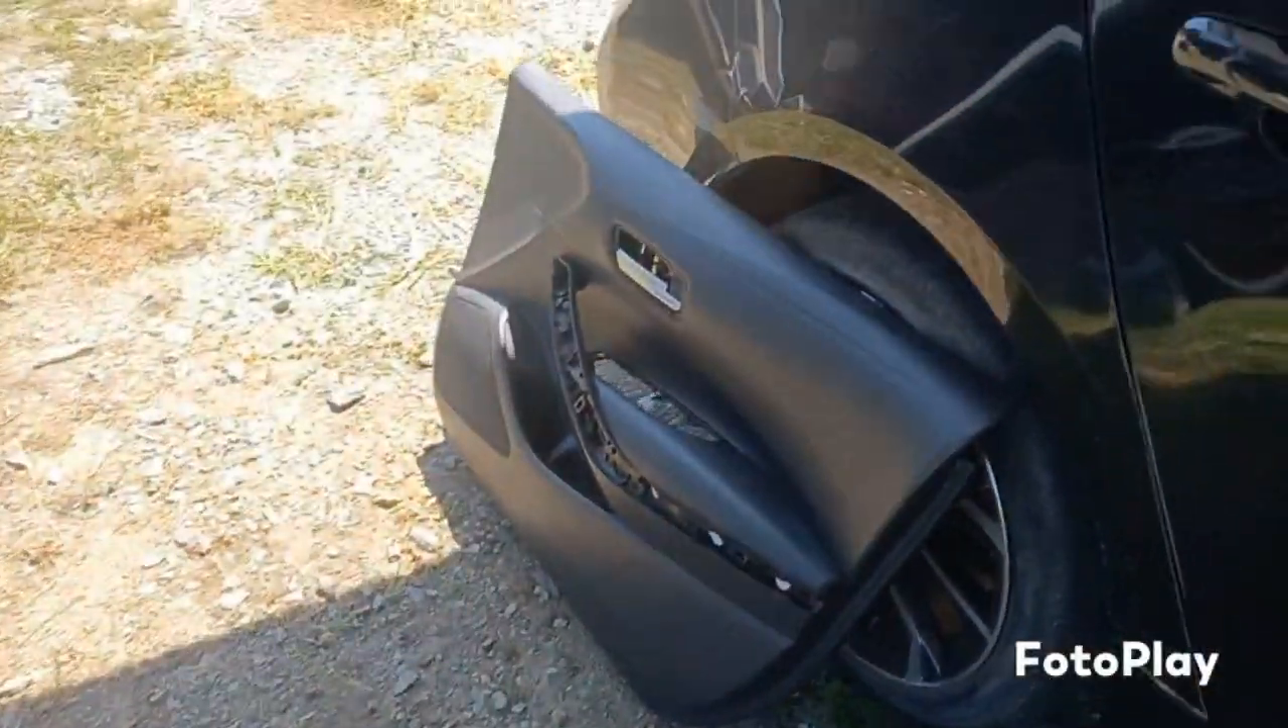Yeah, we got the door panel off.